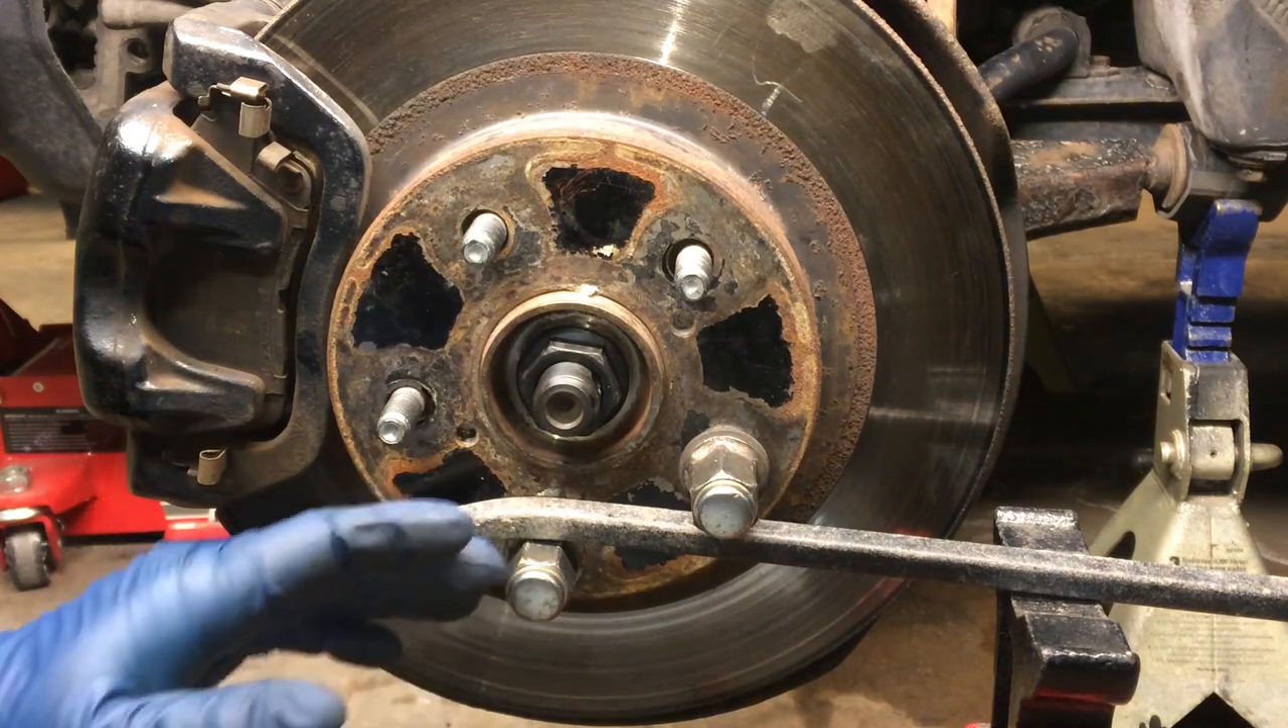My lug nut's on.